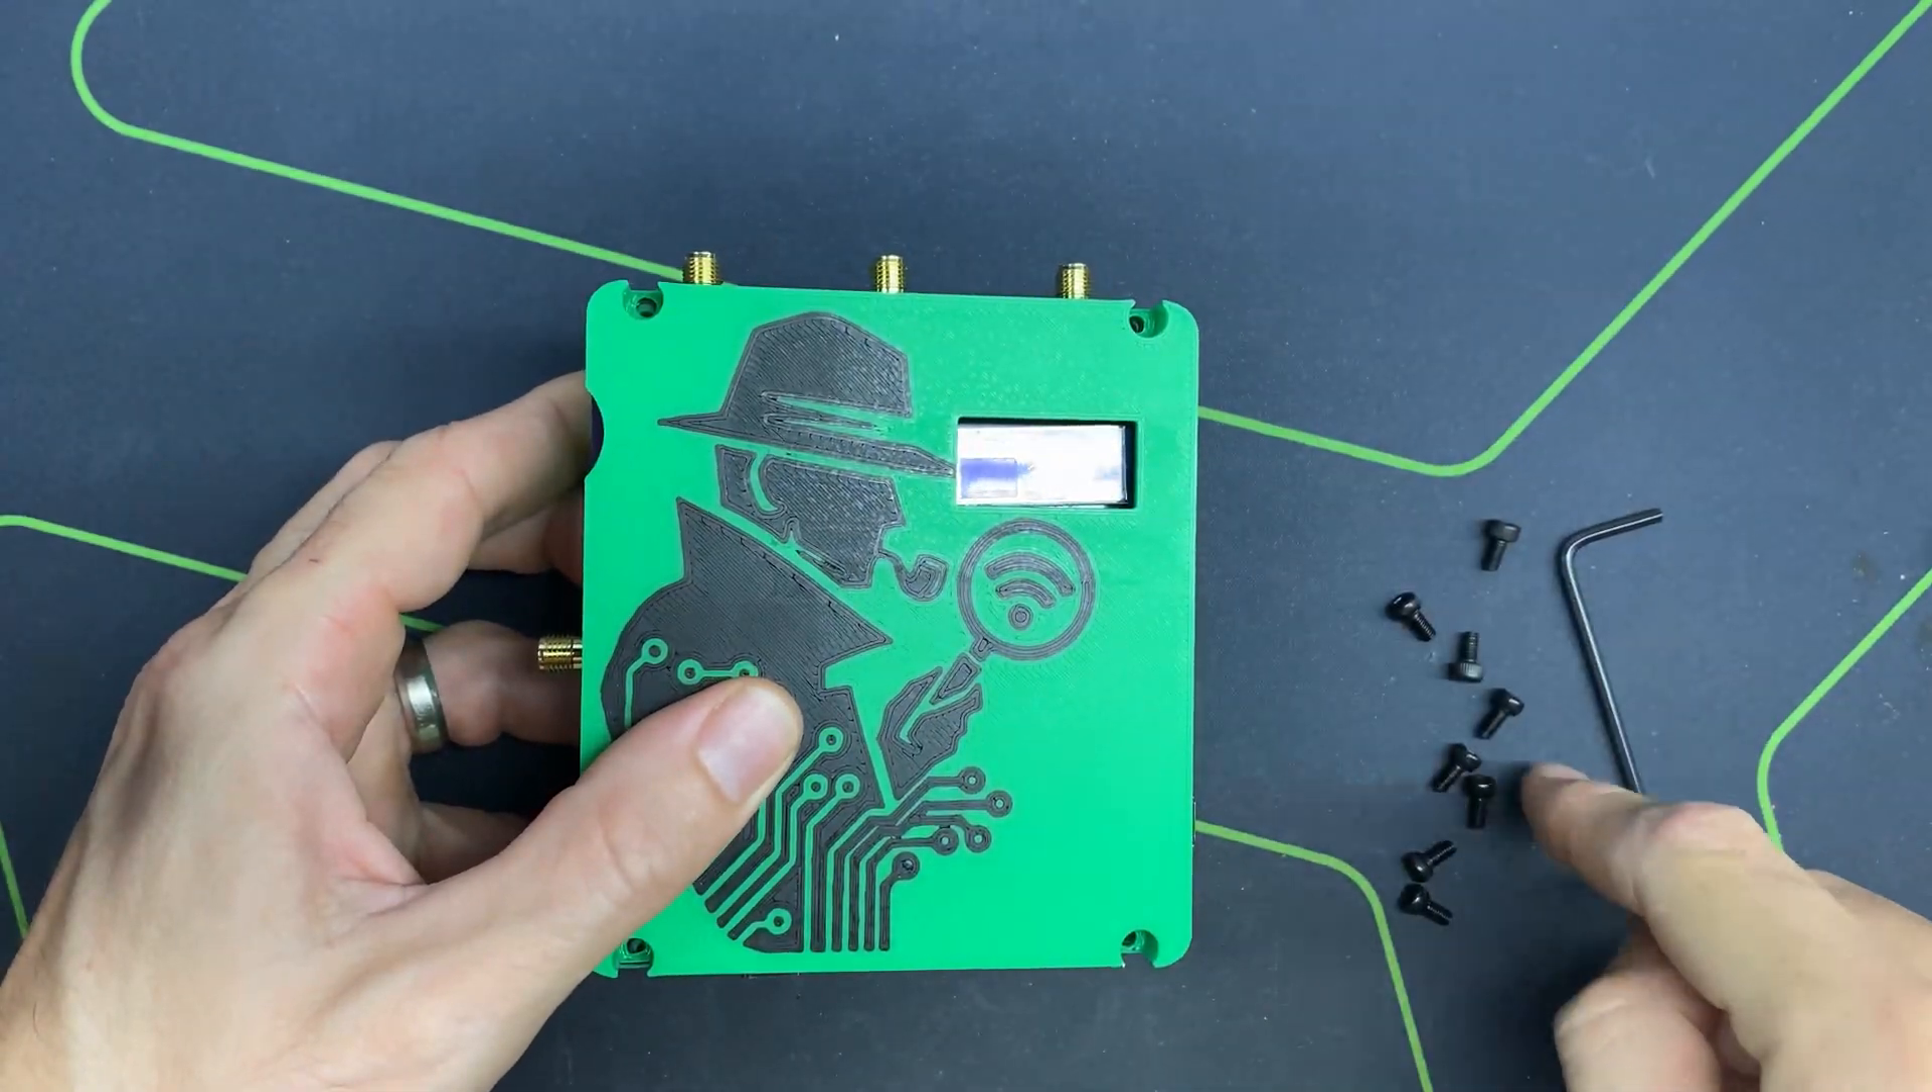Now that we've got our case all together the last thing we need to do is put the eight bolts in.